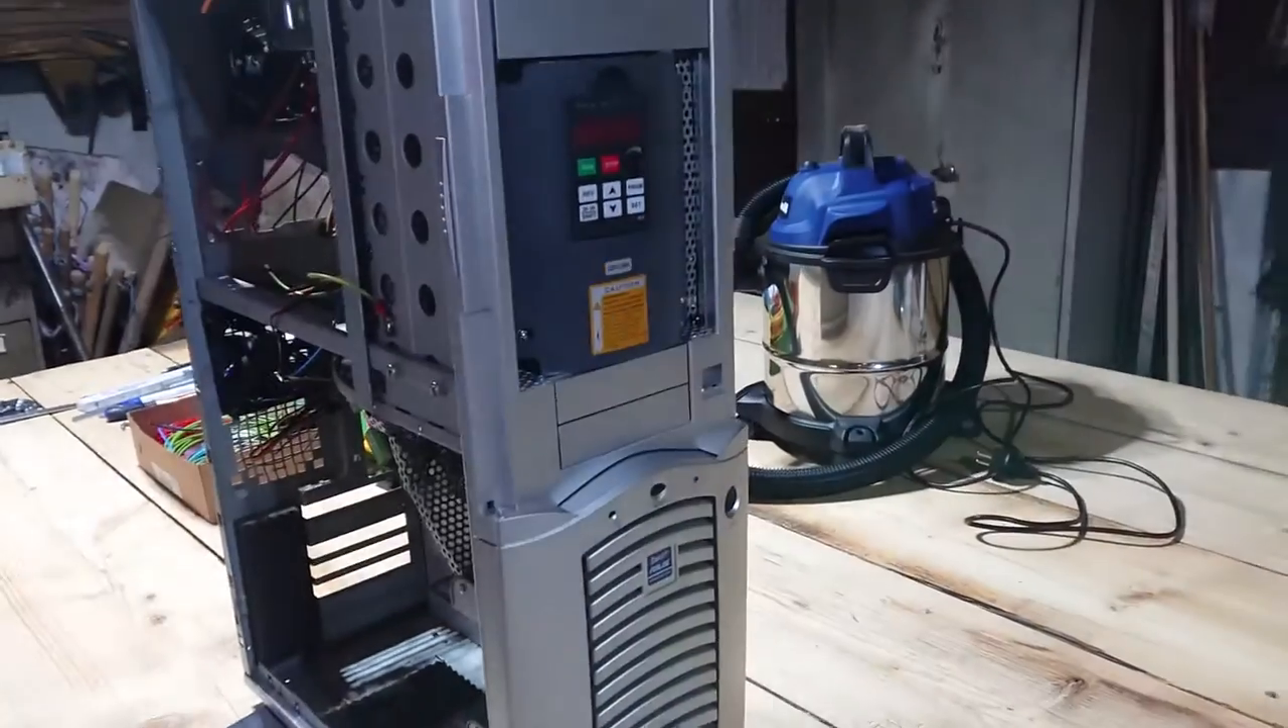Ihr seht ich habe den frequenzumrichter von der spindel hier mit eingebaut.